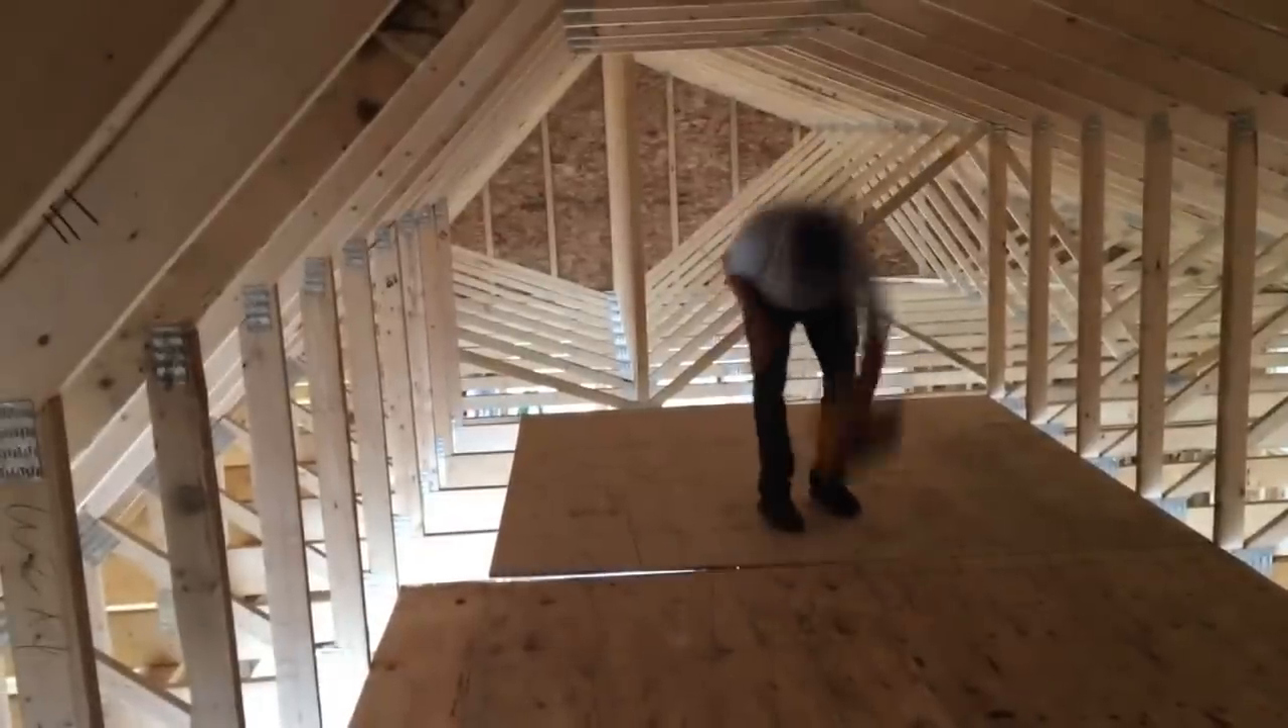We still have to put up handrails all around the sides and on the end.